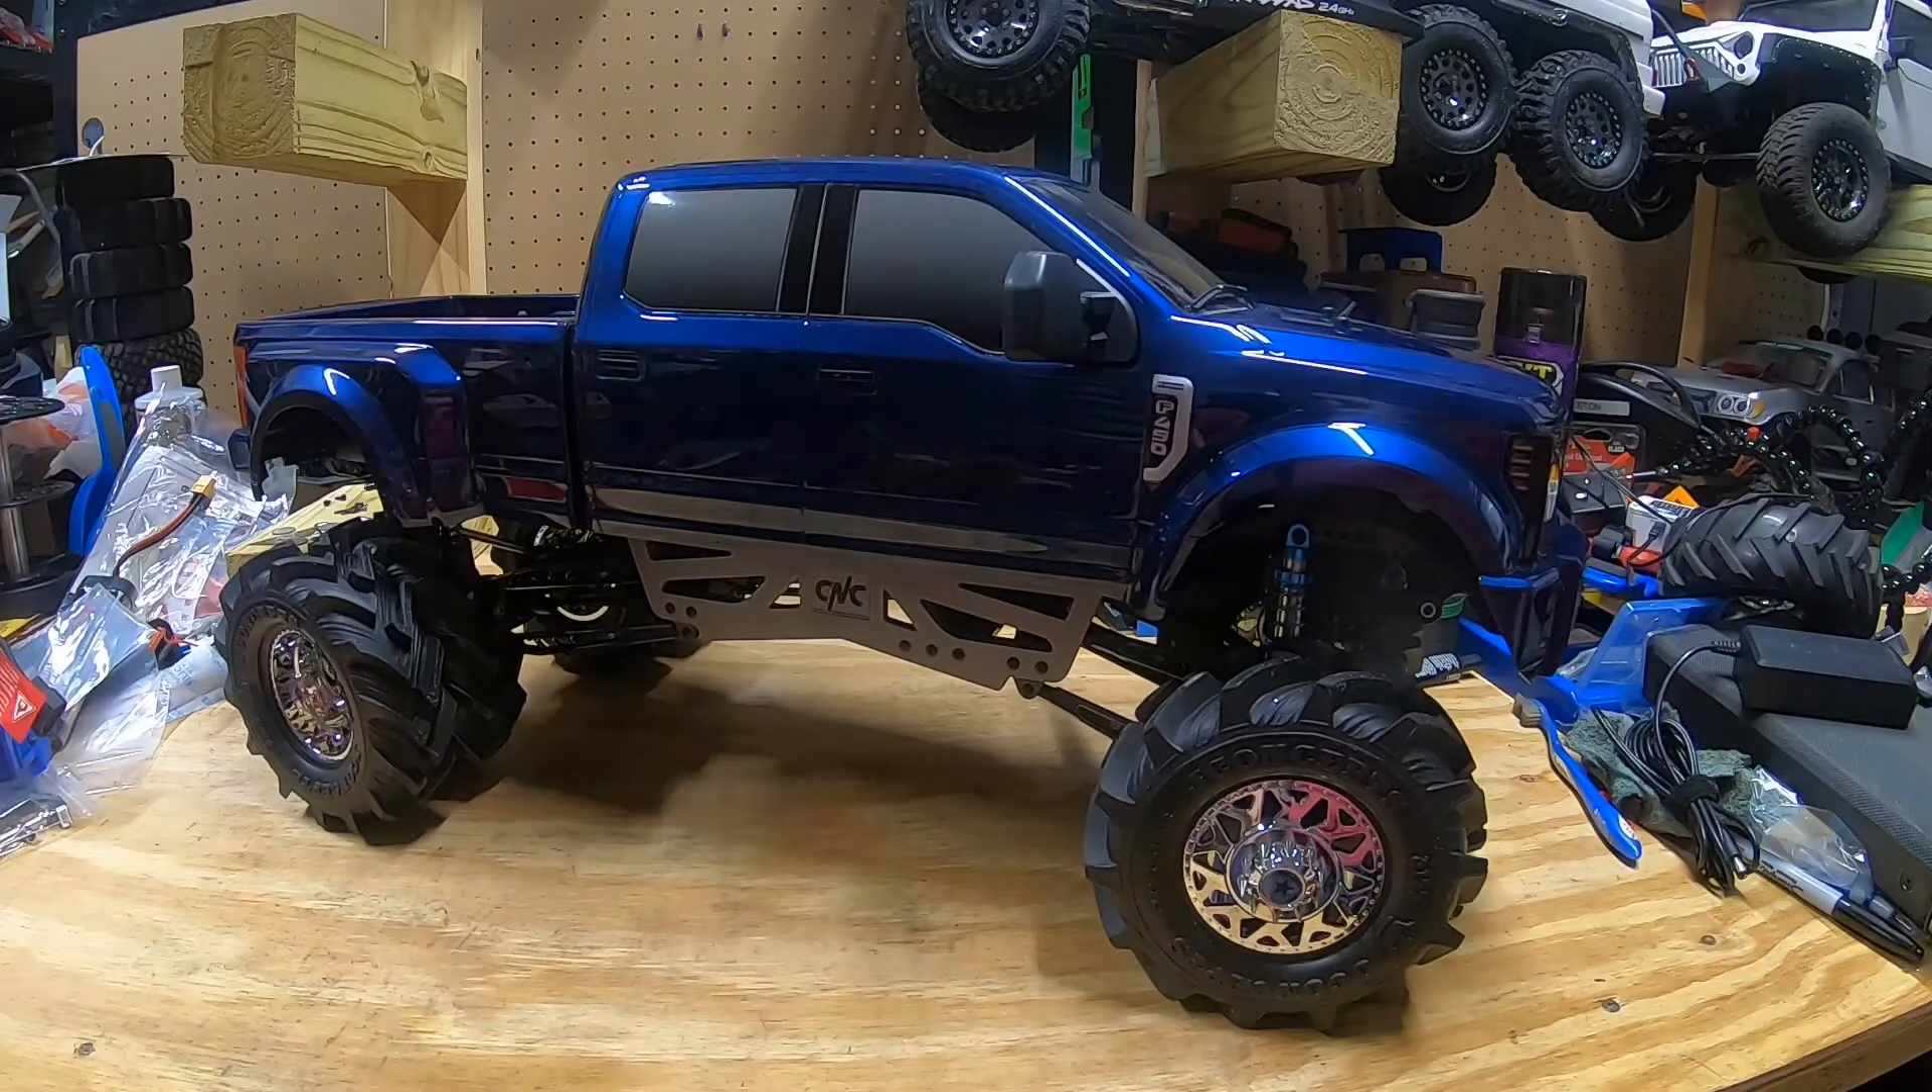I thought the chrome looked so much better with that blue and these tires just fit perfect on there. They're a 2 .6 tire and those are 2 .6 rims so they fit perfect.